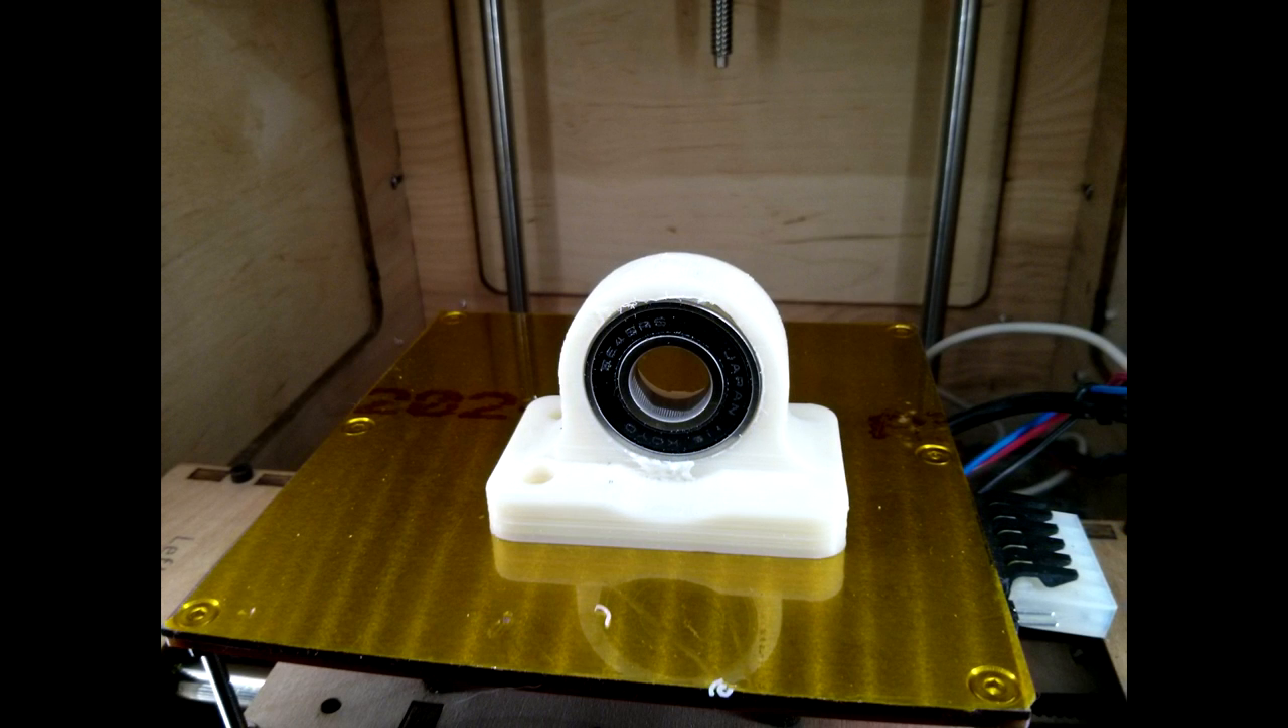And here the support end is with the ball bearing inserted.